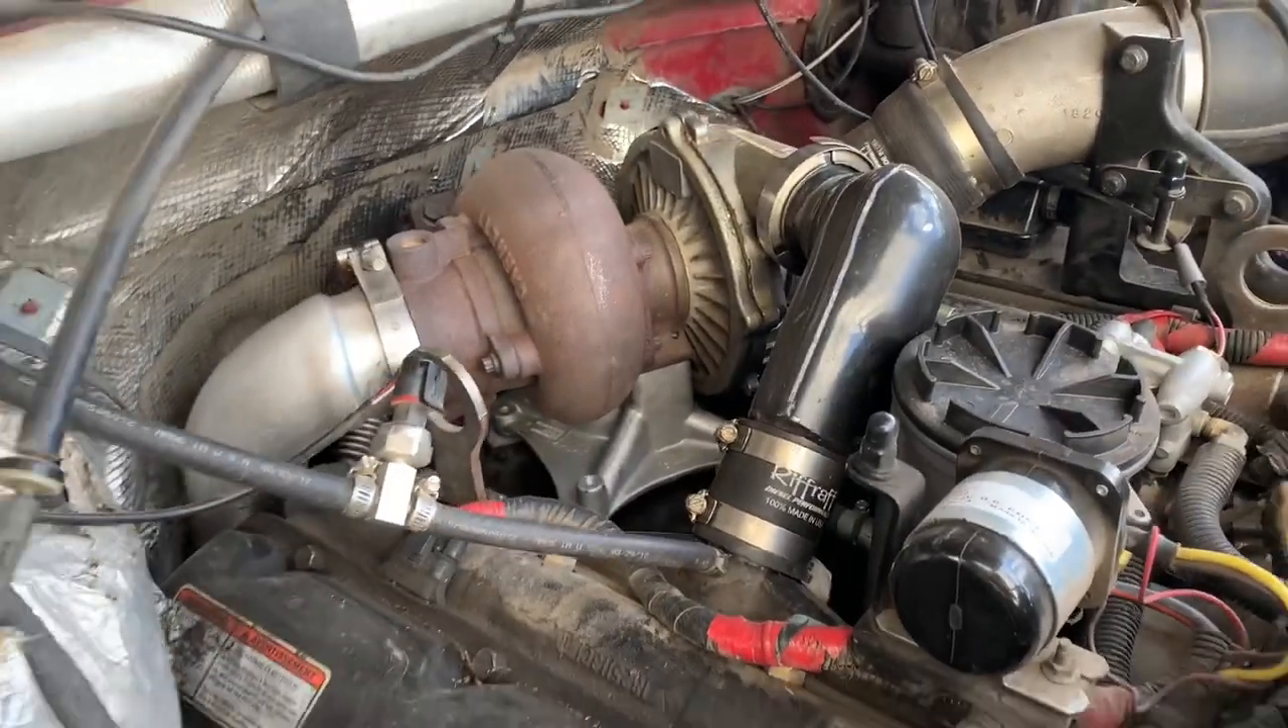I got the turbo all back in here.